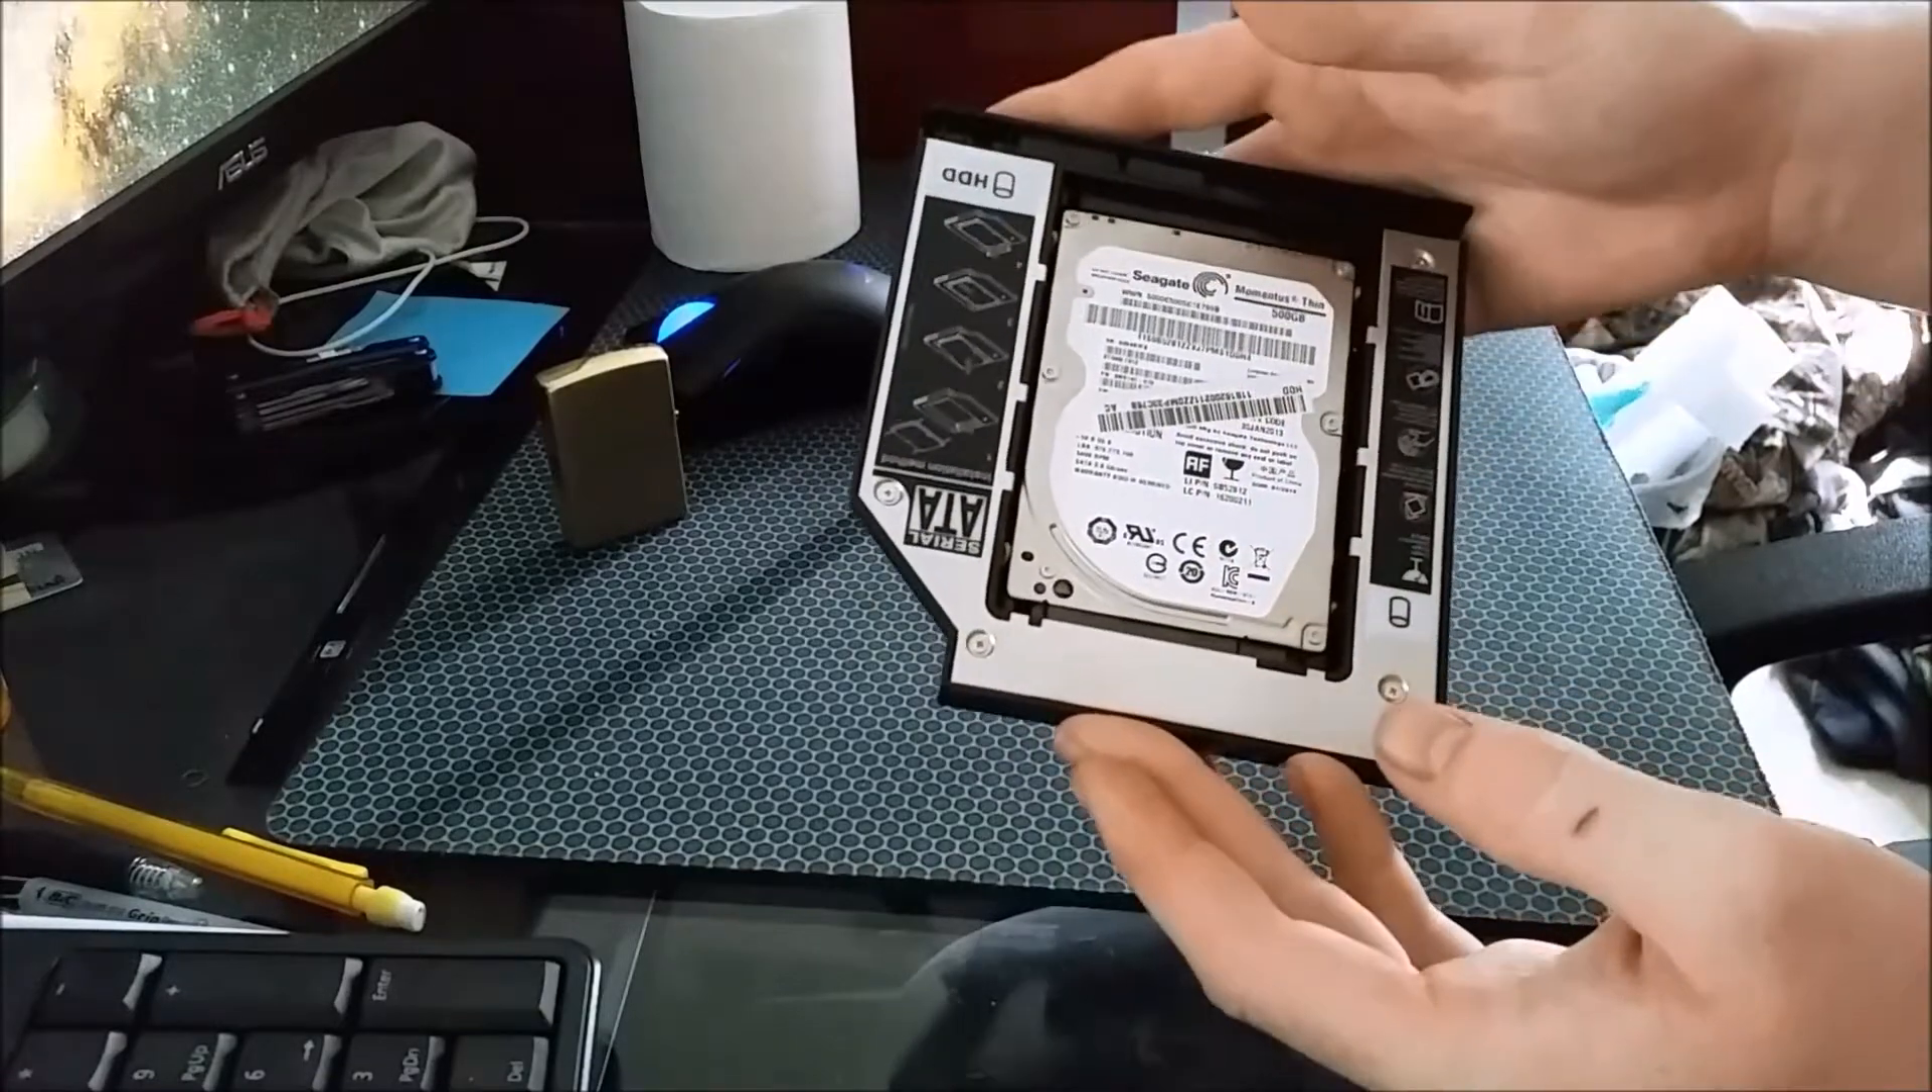That way everything is nice and flush. Your hard drive is in there nicely. It is secure.